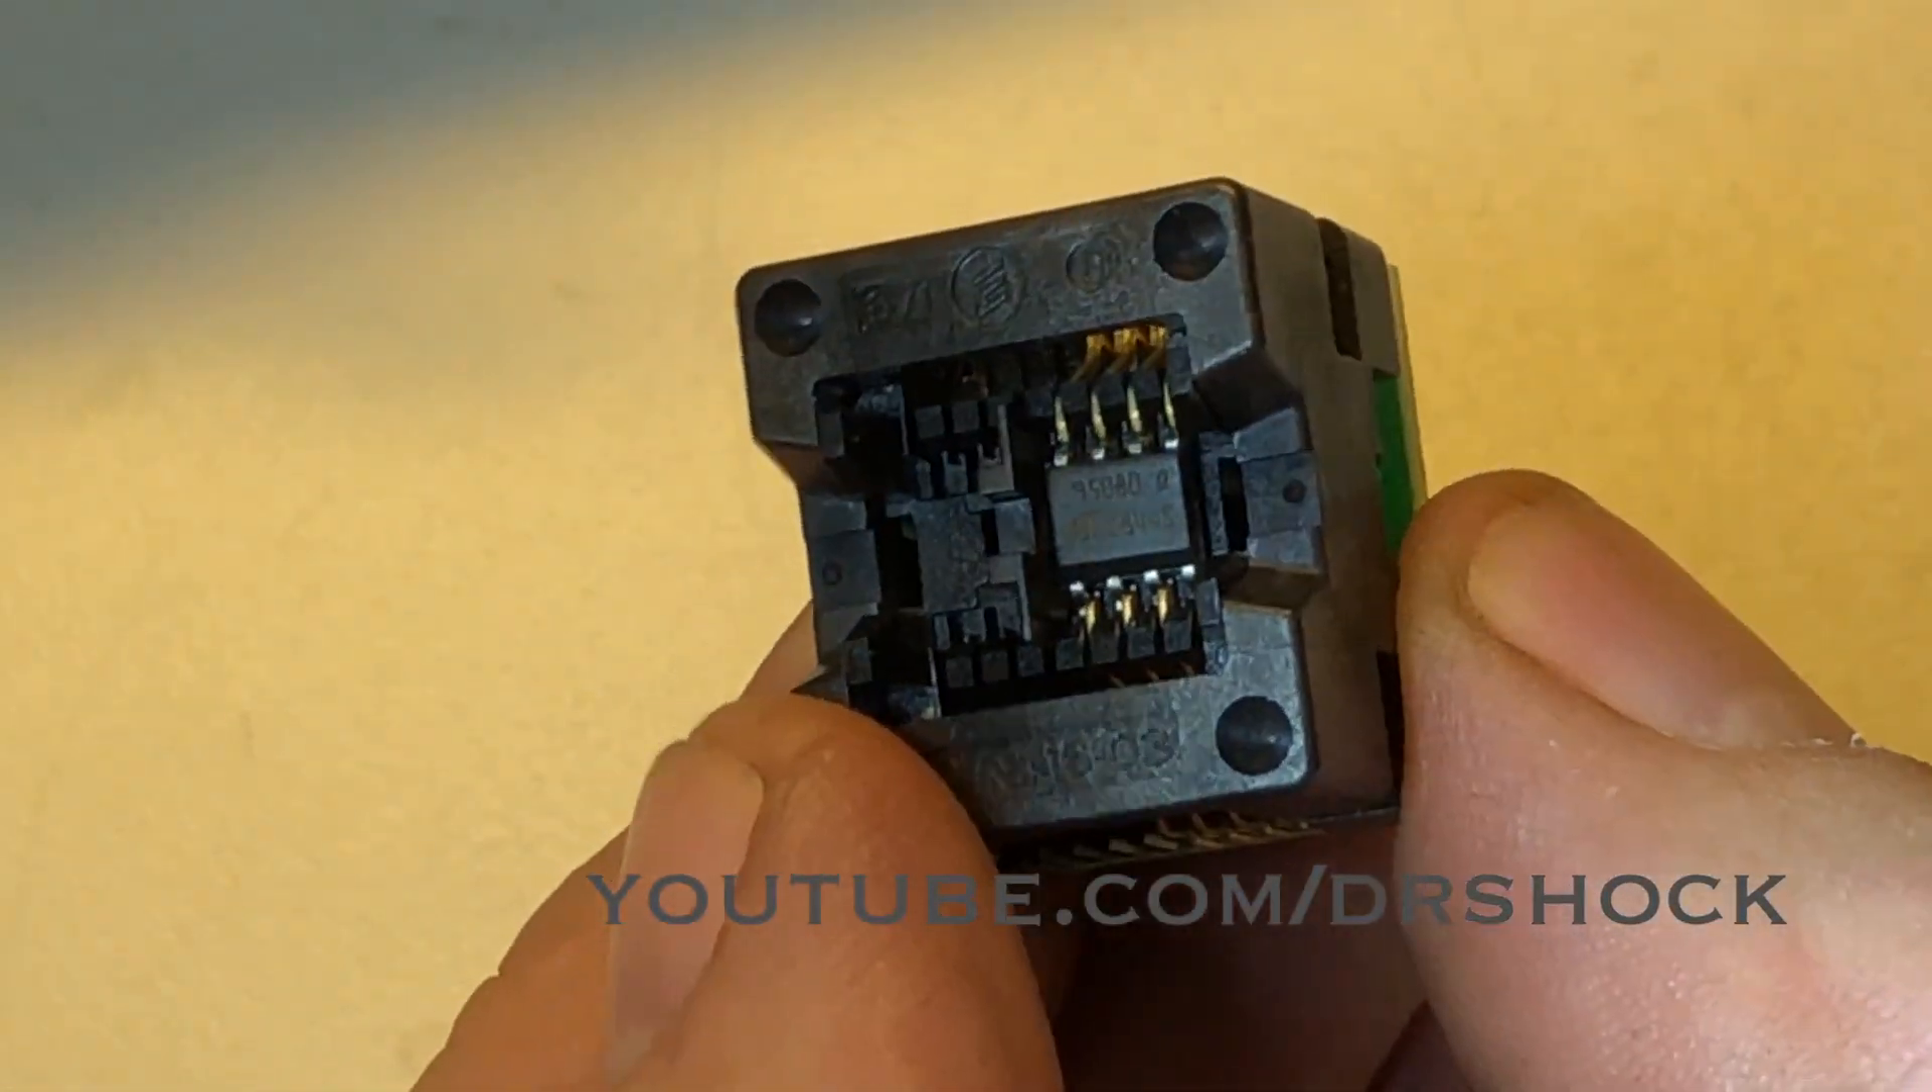Alright guys, we got this chip cleaned up and we've got it mounted into a carrier here.